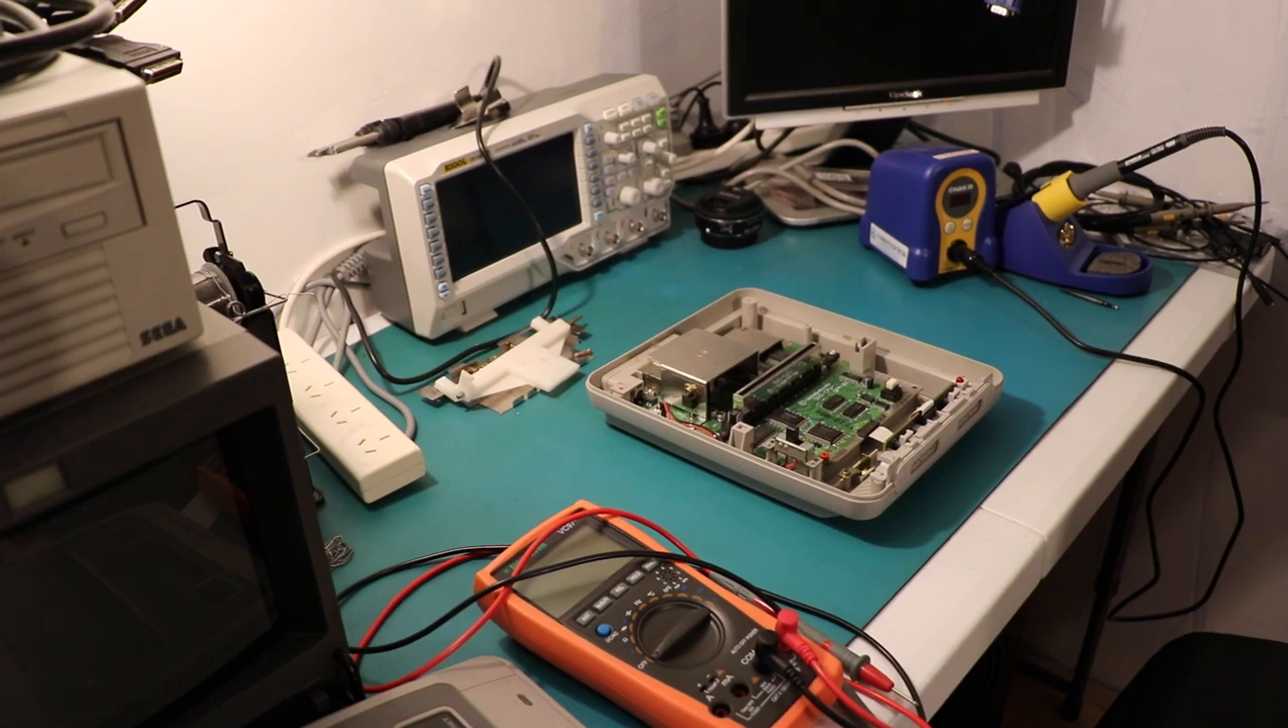You've already half disassembled your console.